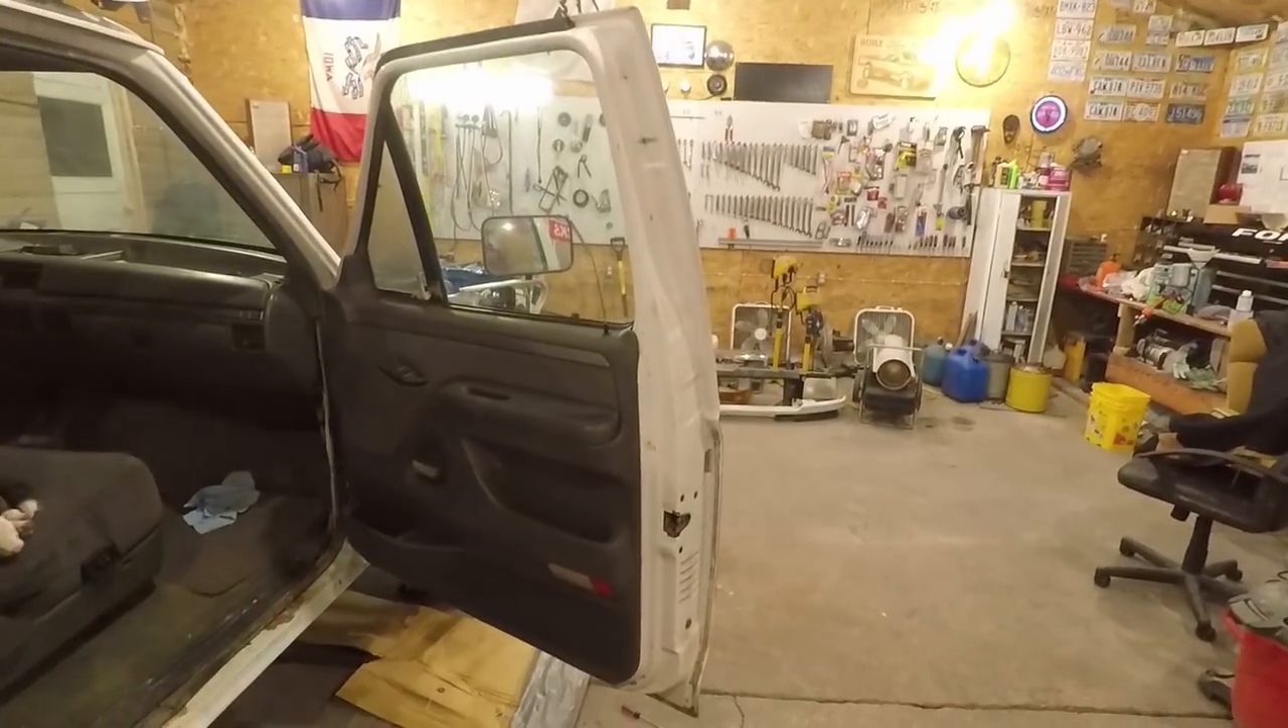We still need to get the doors off of here.